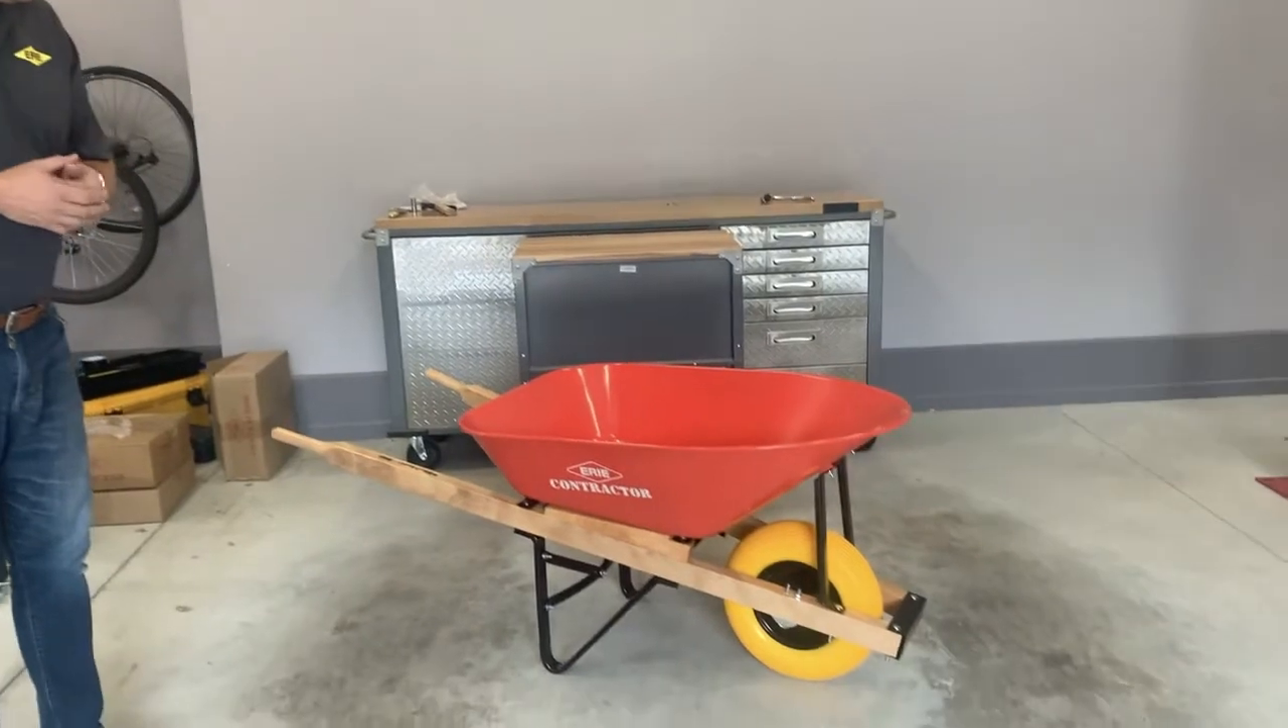So by now, about 40 minutes later, your wheelbarrow is assembled.